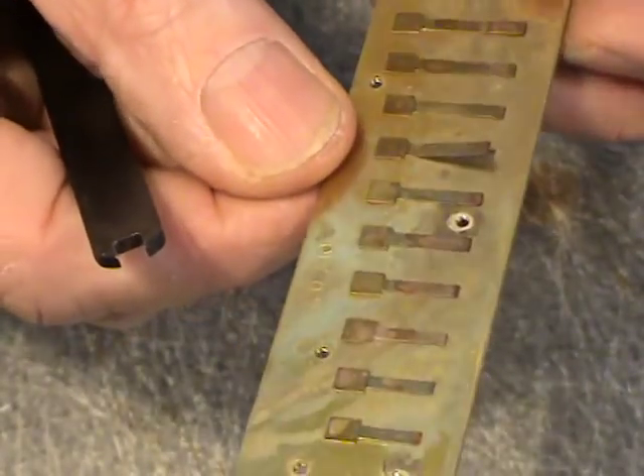You can probably see this this reed here is broken it's sitting up a long way off the plate.